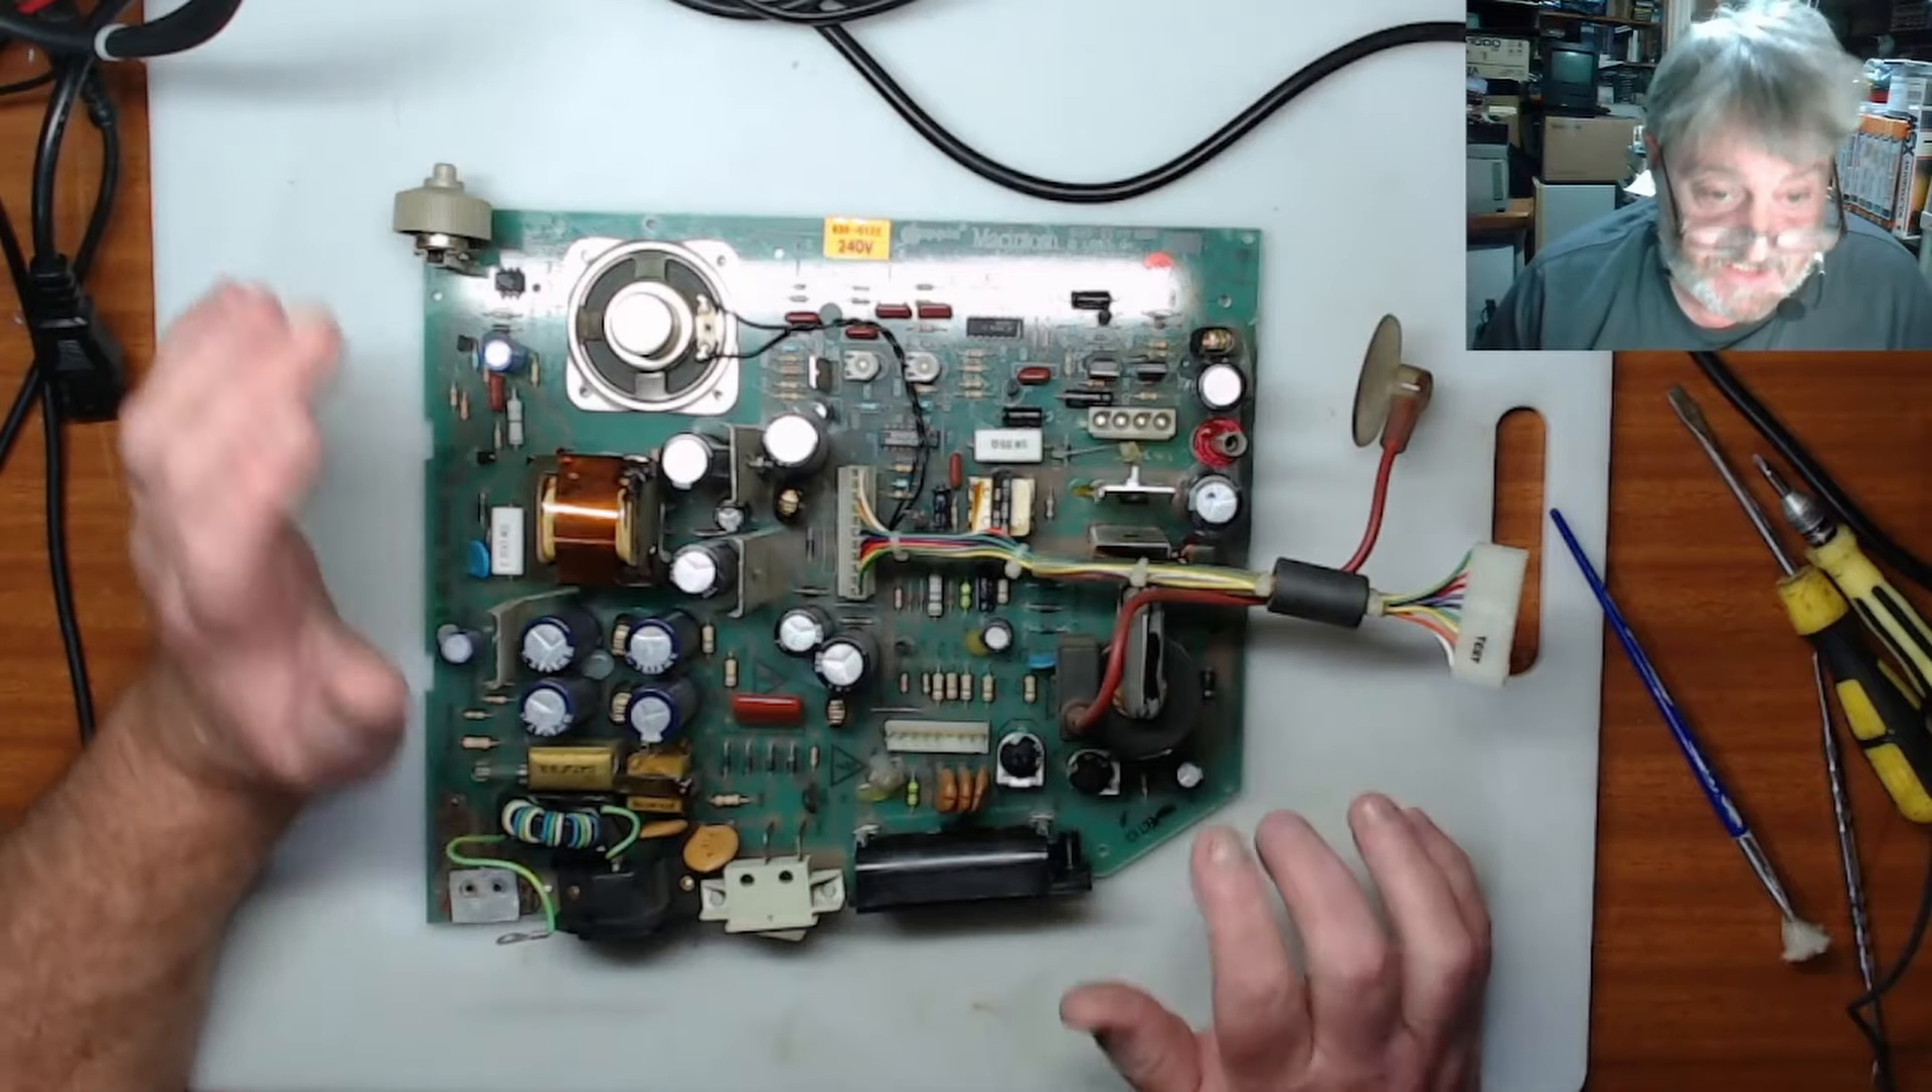Okay guys, so I've pulled the power board out first.